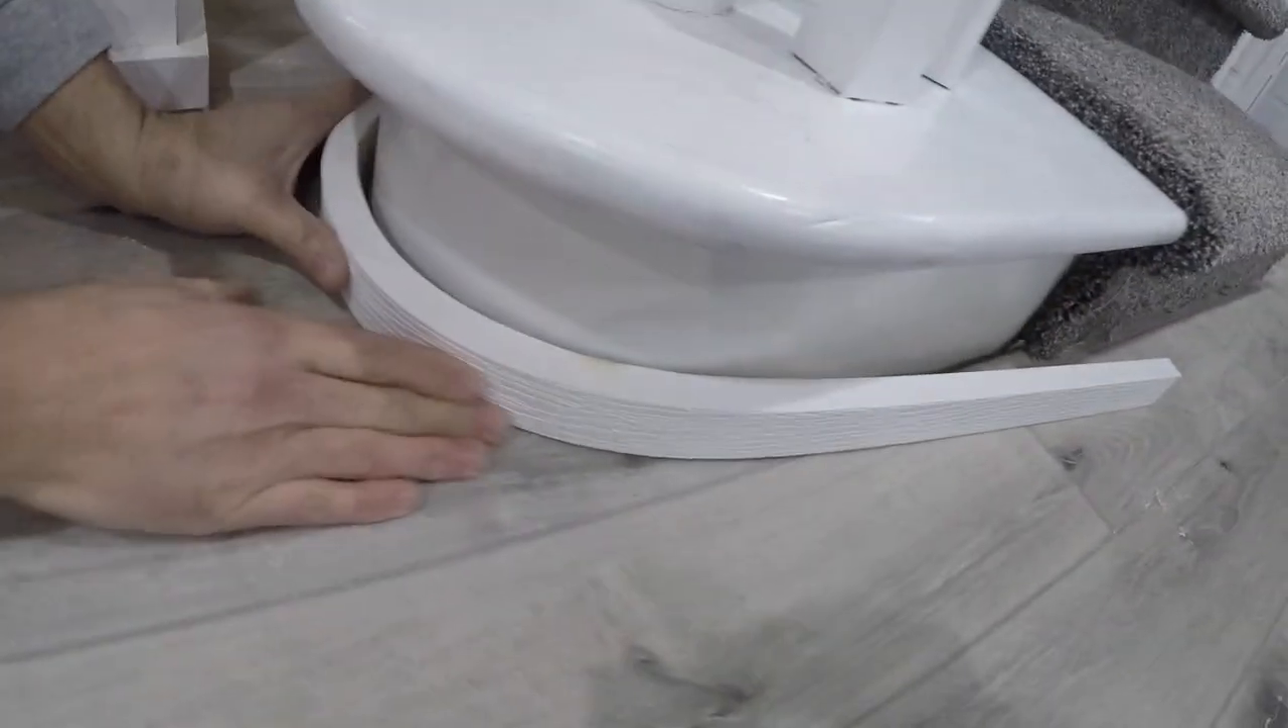And I can see right here, I need to have another soft spot about here to be able to tuck this one in a little more.